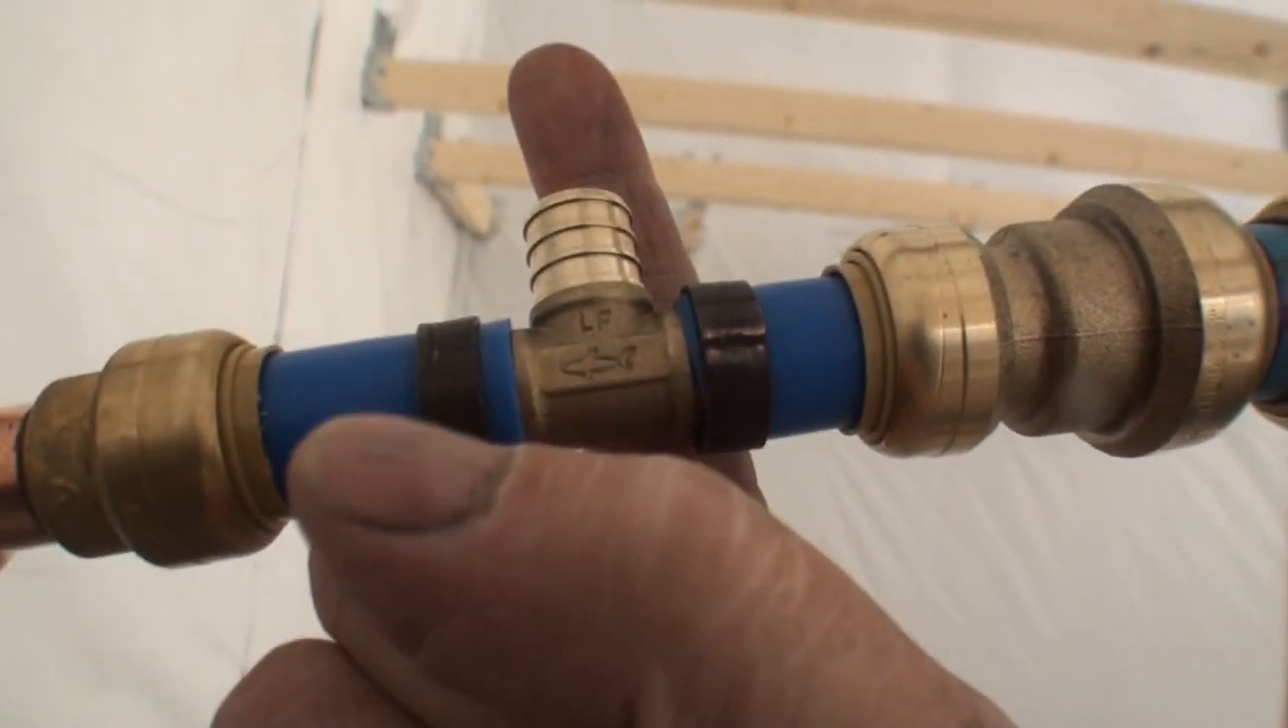And if you look right there, you can see I've already used two of the crimps right here to put the T in for our water that's going to be going out for our faucets.